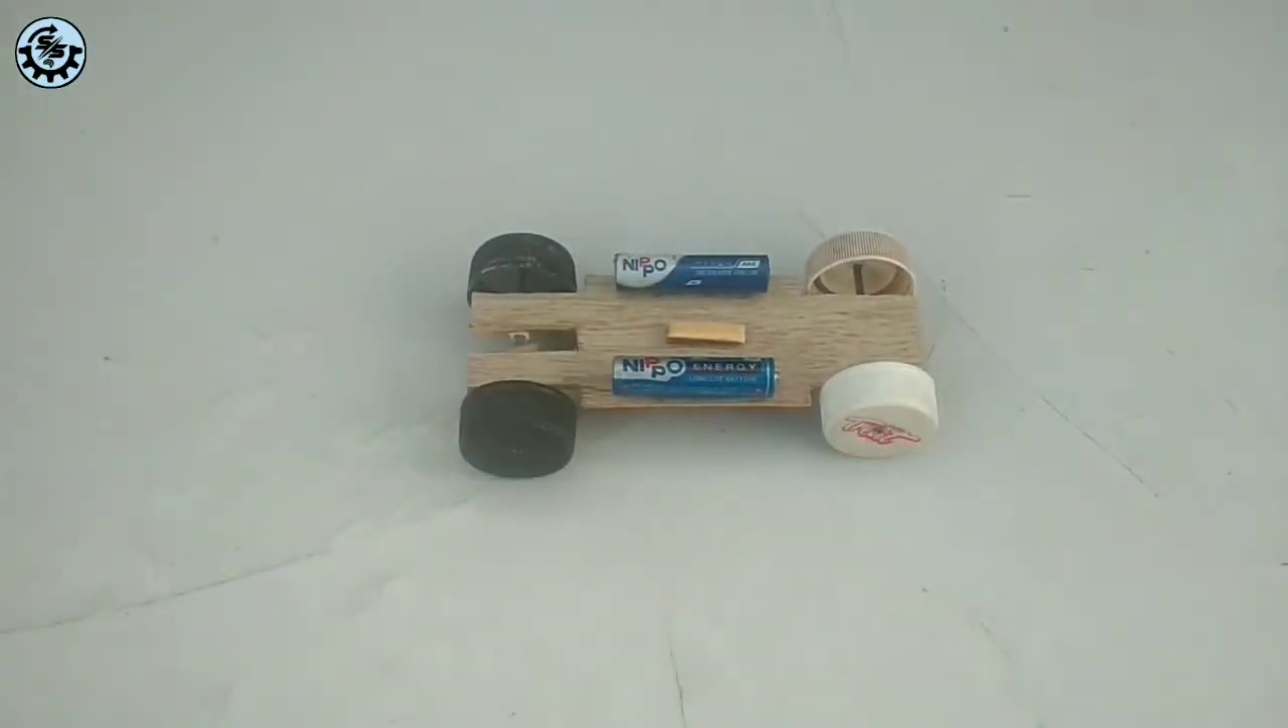جیسے کہ آپ دیکھ سکتے ہو ہم نے ان دونوں سیلوں کو چپکا دیا ہے۔